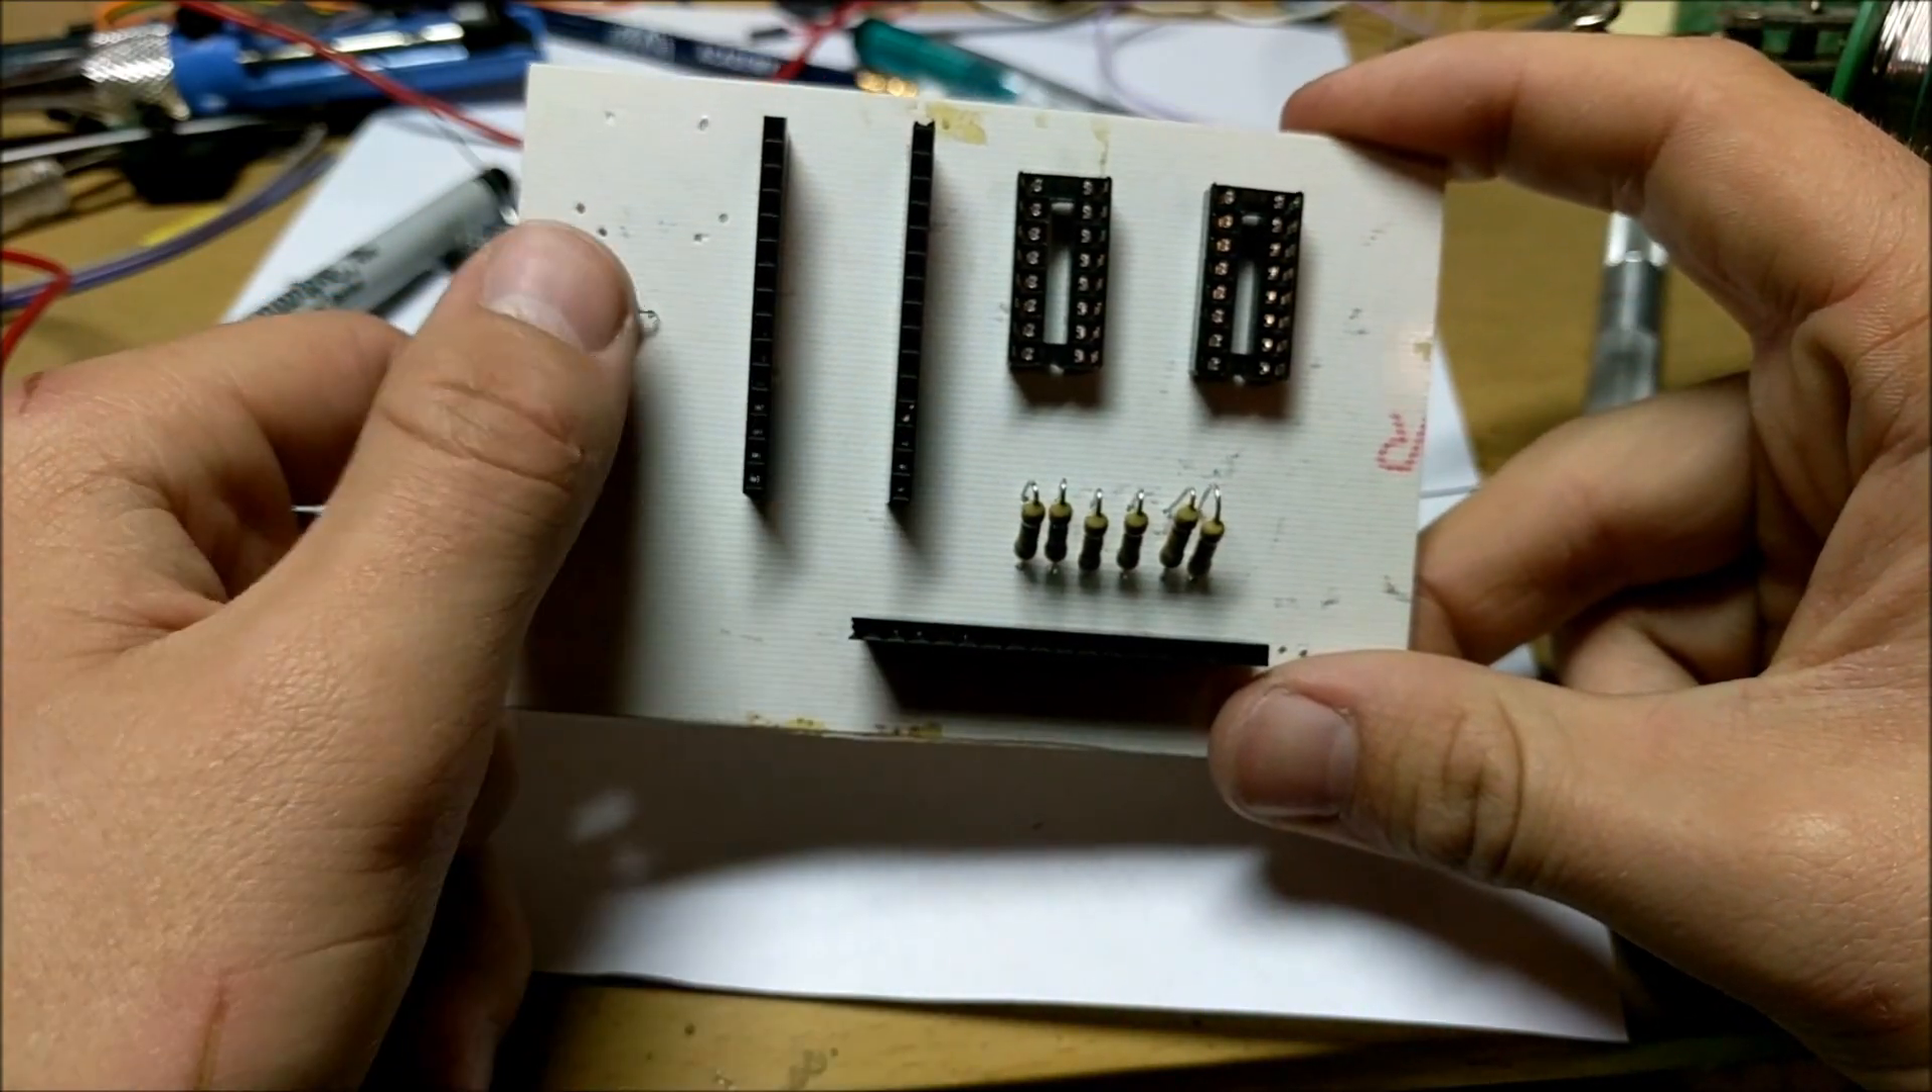We've got all of our headers, all of our components, and they're inserted into the holes.